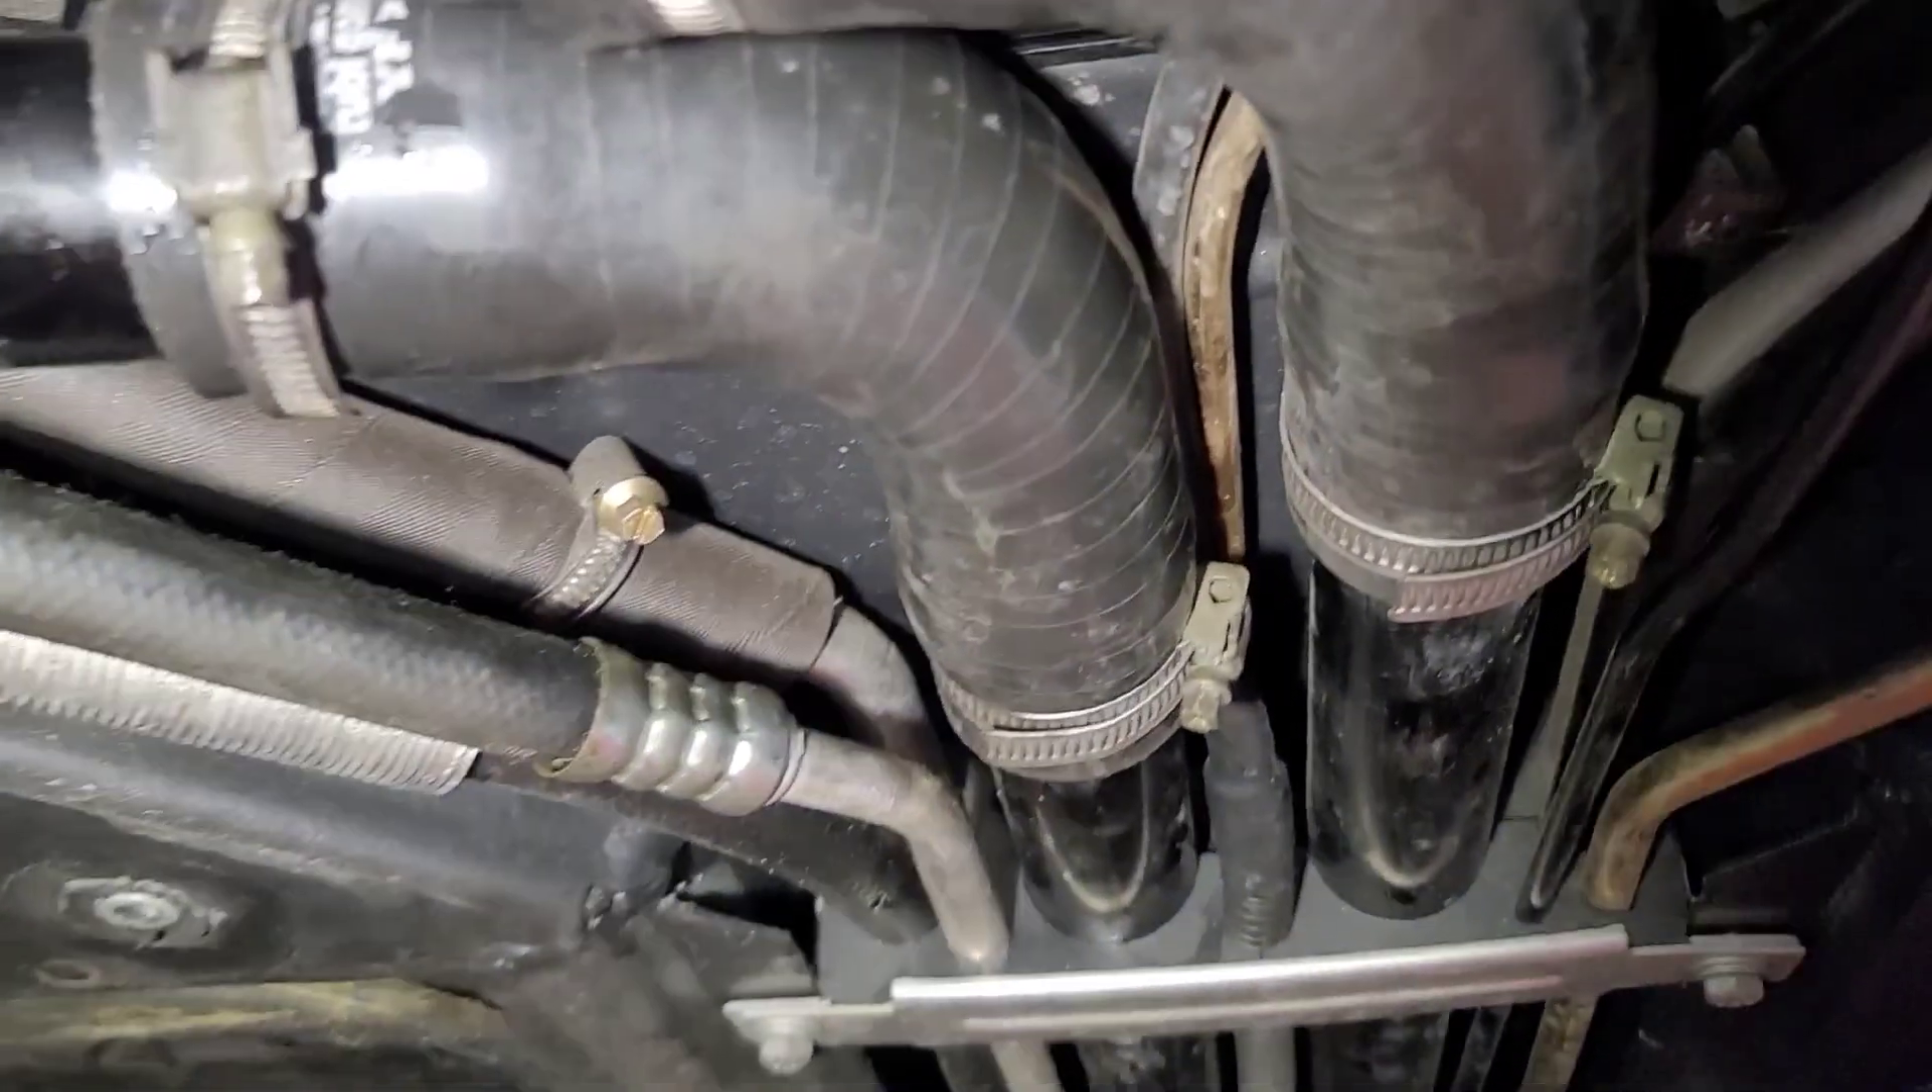We've got our hoses hooked up now.